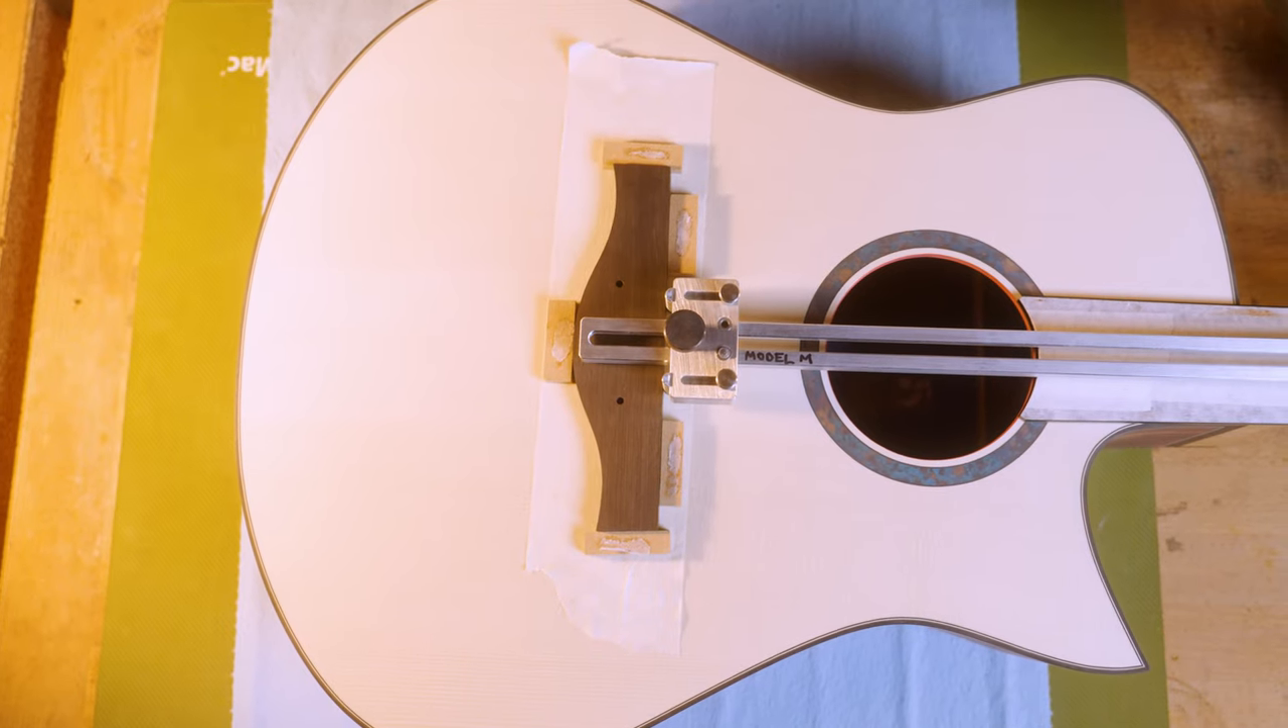We've got all our blocks in place.